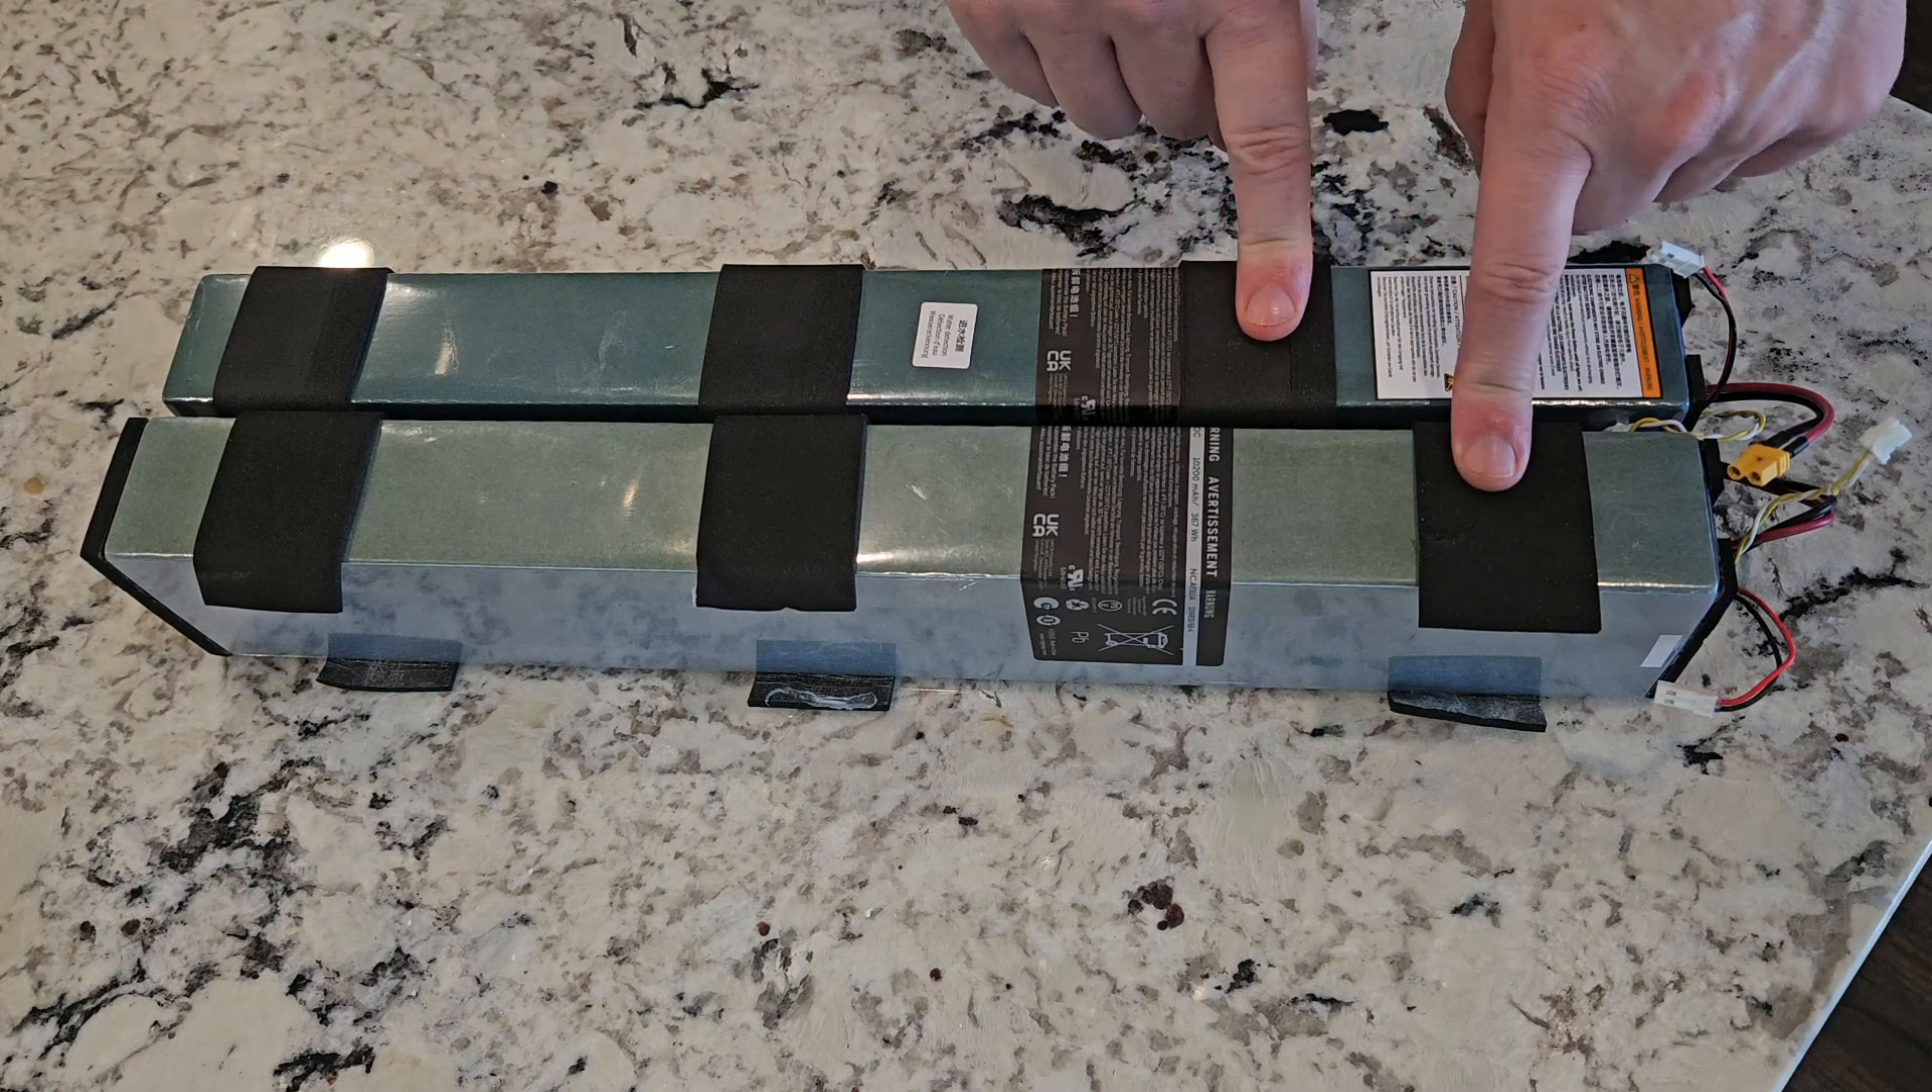So the foam on the battery they sent me did not match up with the foam on the existing battery.